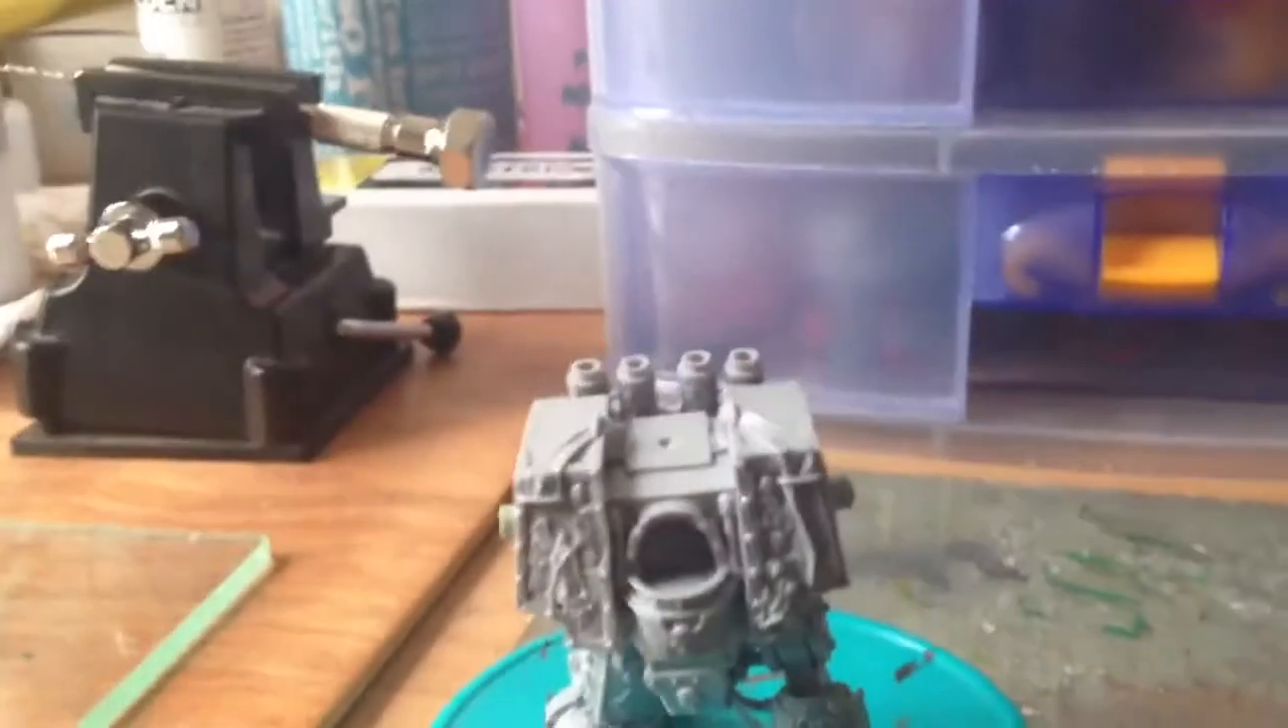You might also notice that the dread's got his exhaust on. That was a very simple job of gluing that on.